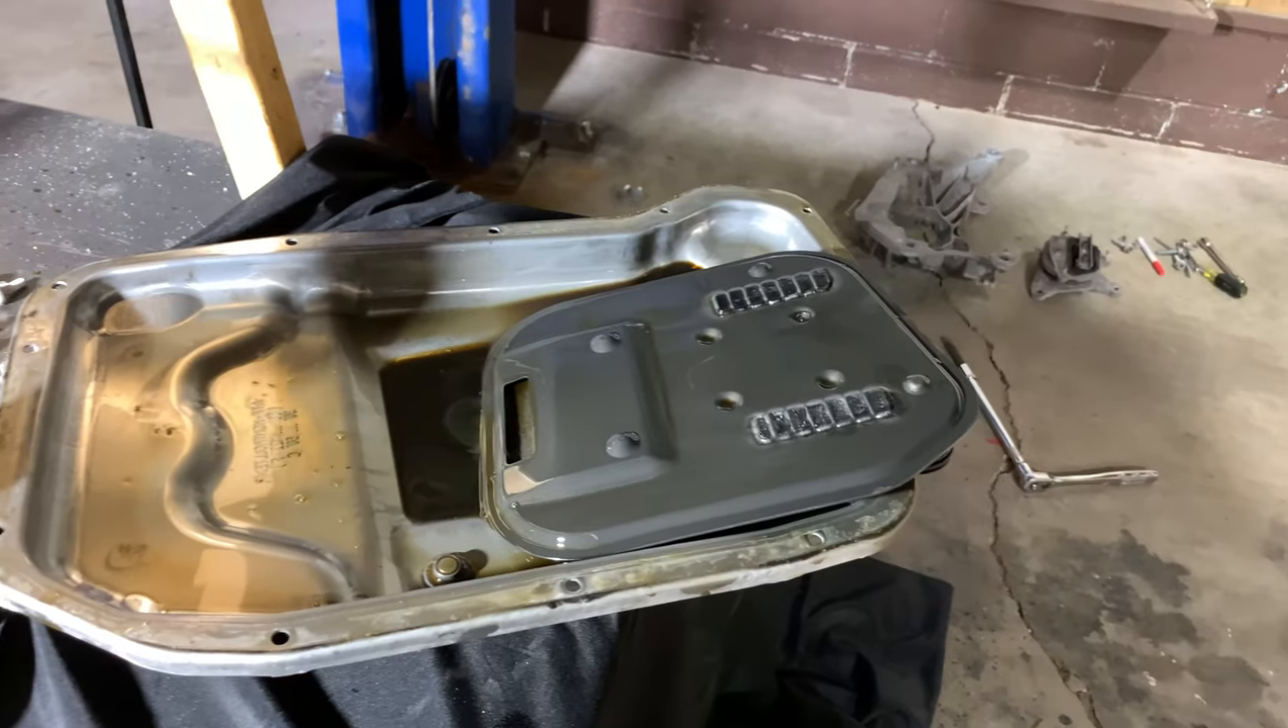Bottom pan is out filter is out.